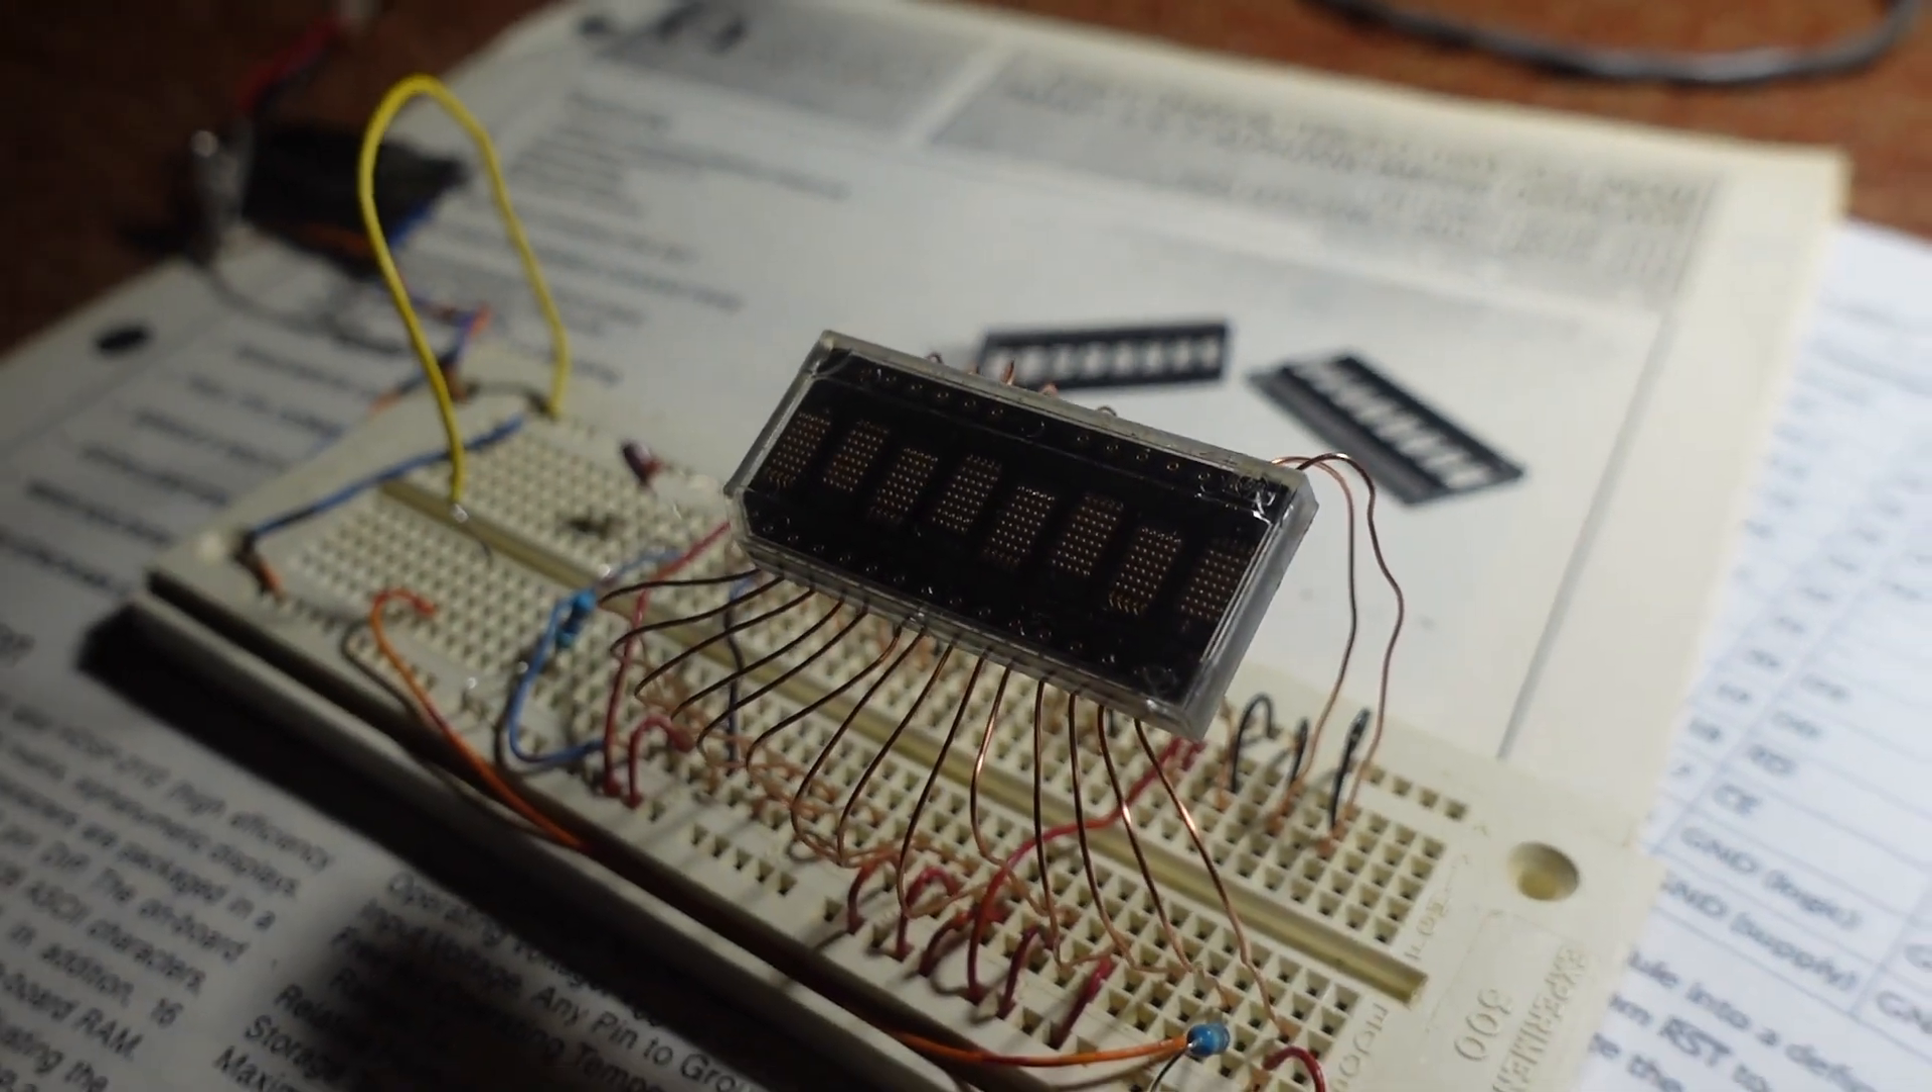Well, we were successful in getting the display put up on a plug board, extending all the tiny little pins.